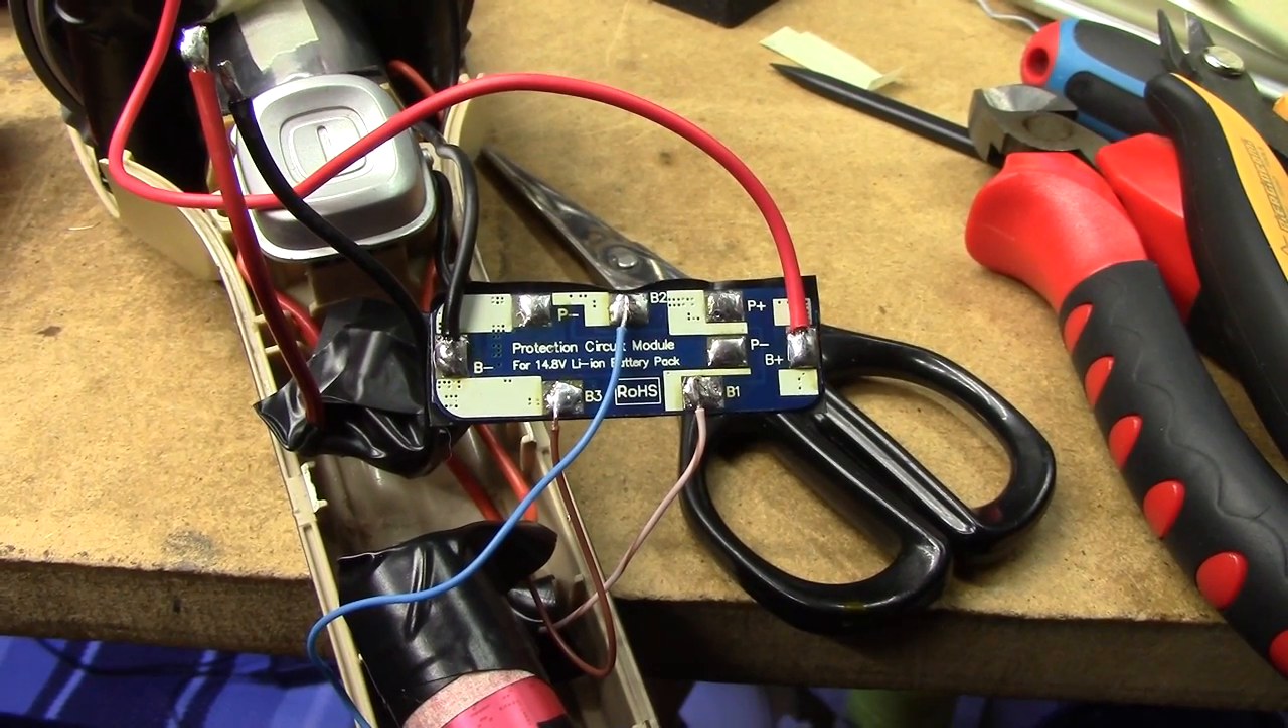And that's the BMS soldered up.